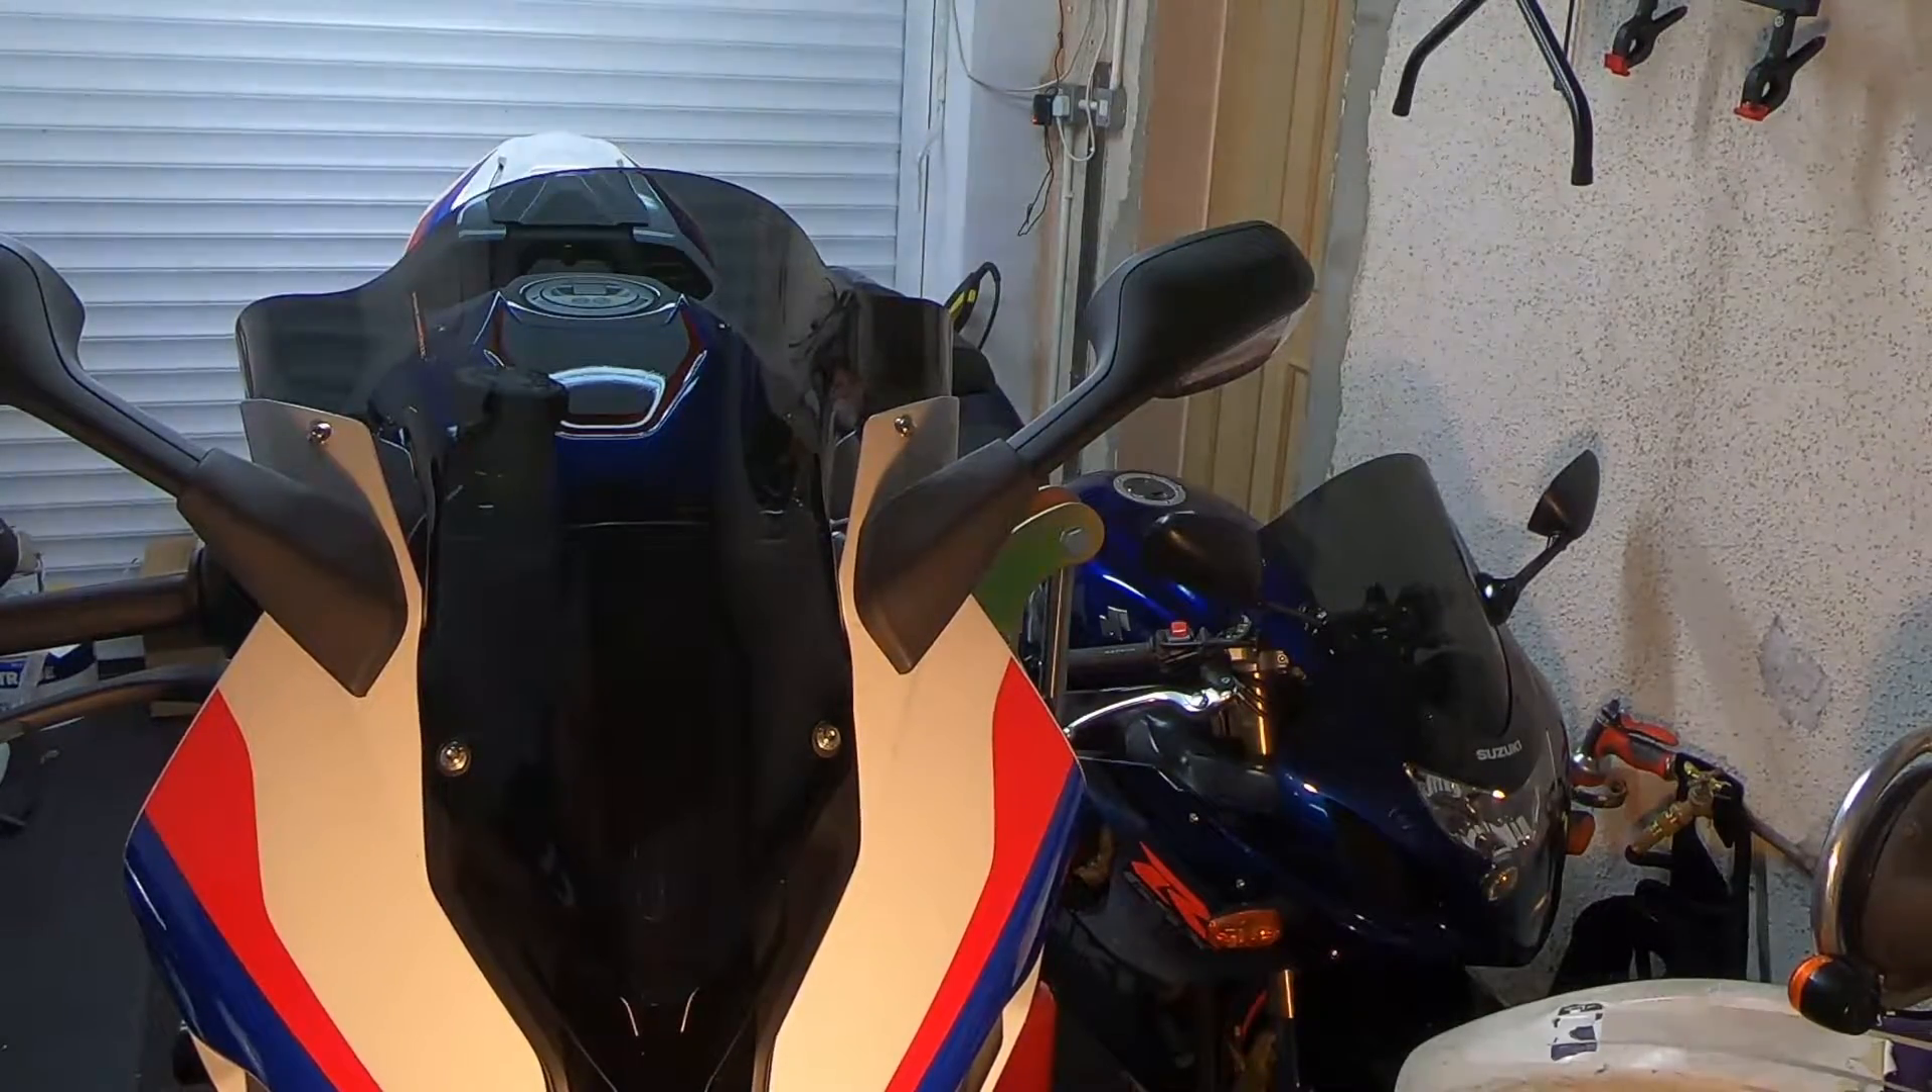There we are one fully fitted power bronze double bubble dark tint screen.